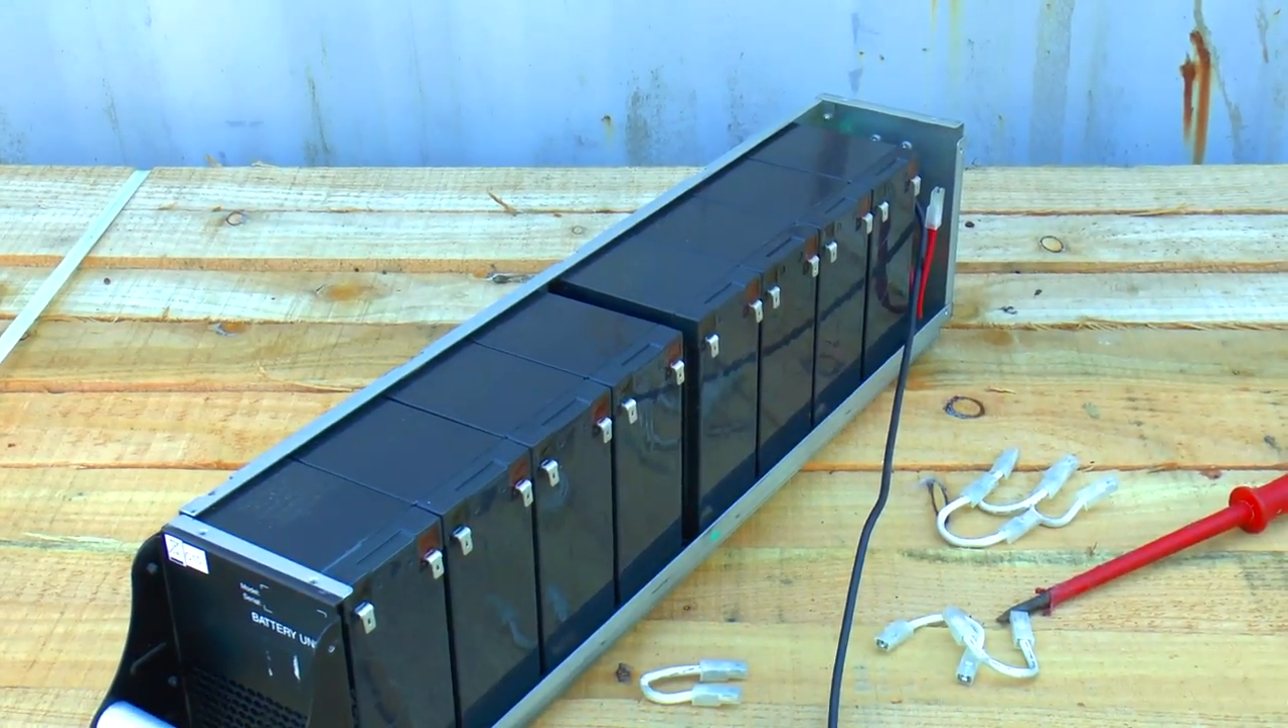And that is the whole set of batteries disconnected ready for replacement.